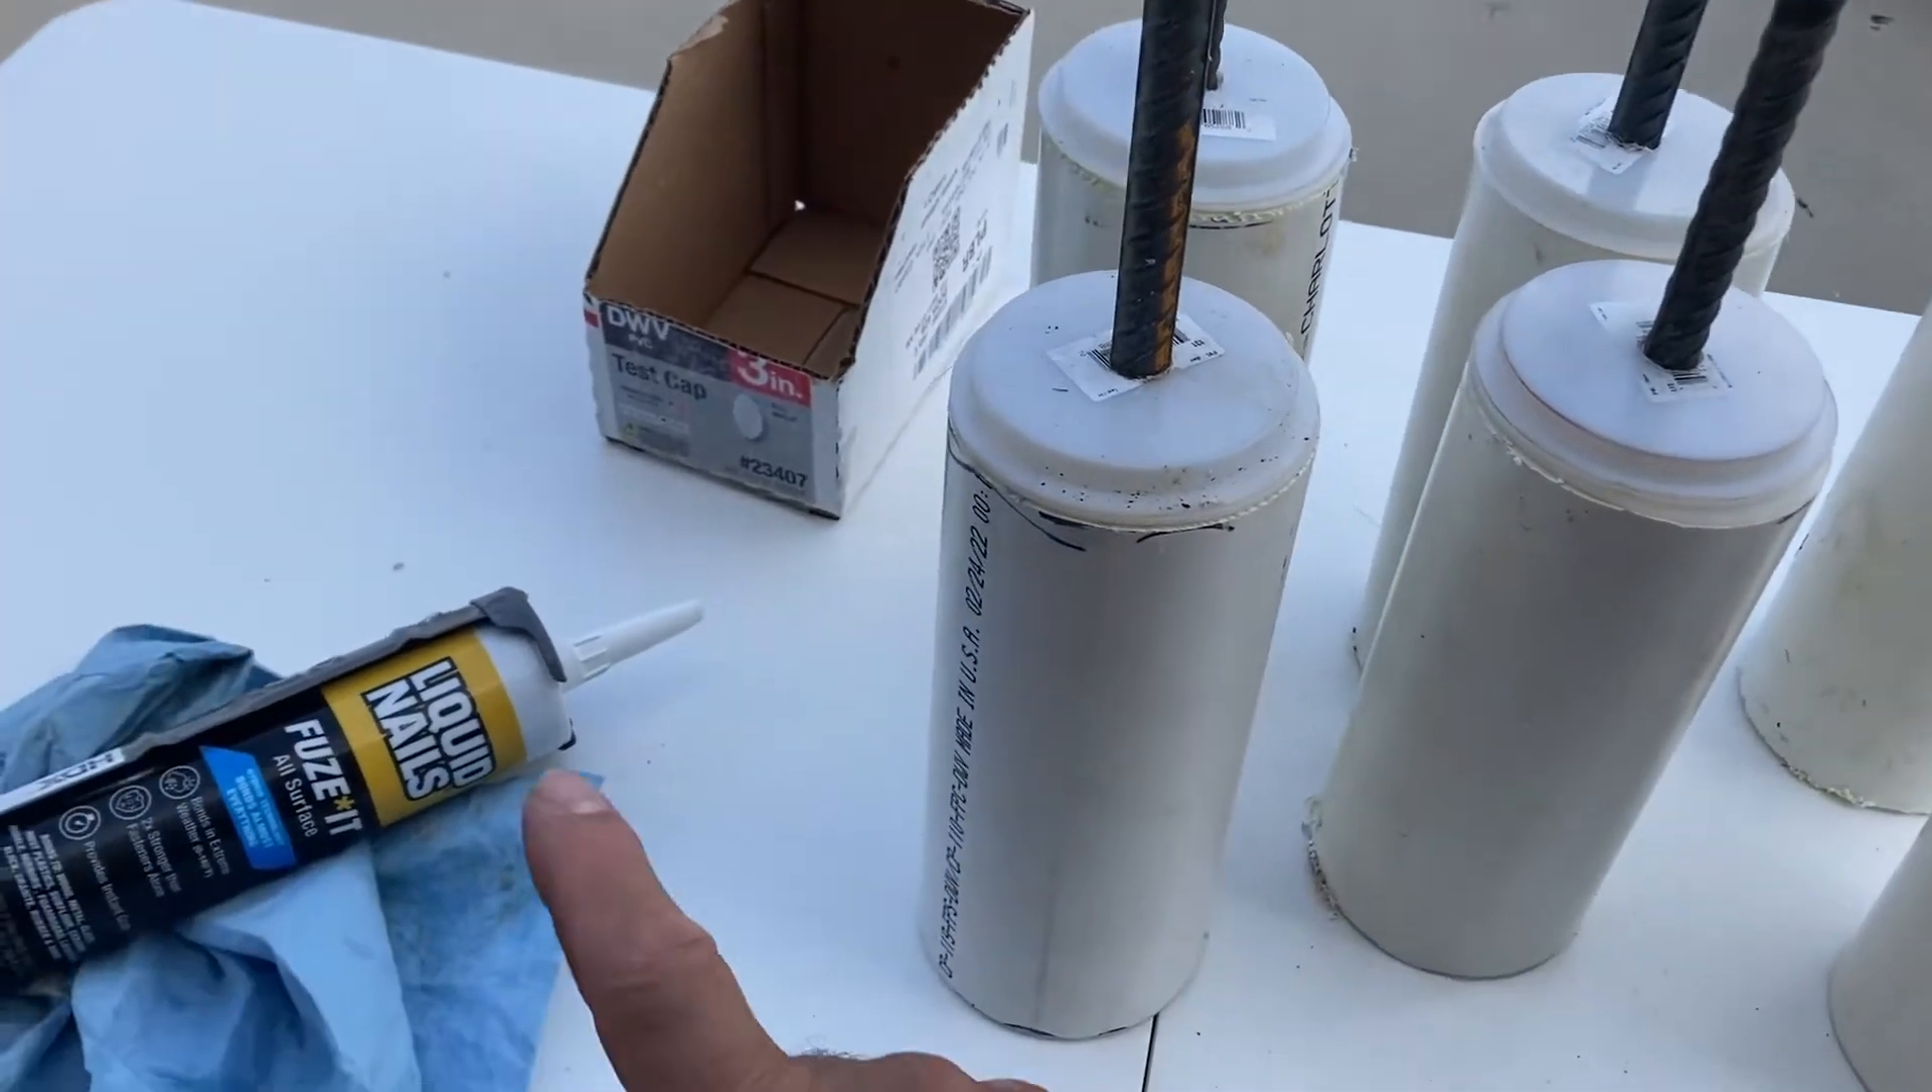So my rebar is in place my caps are all in place.